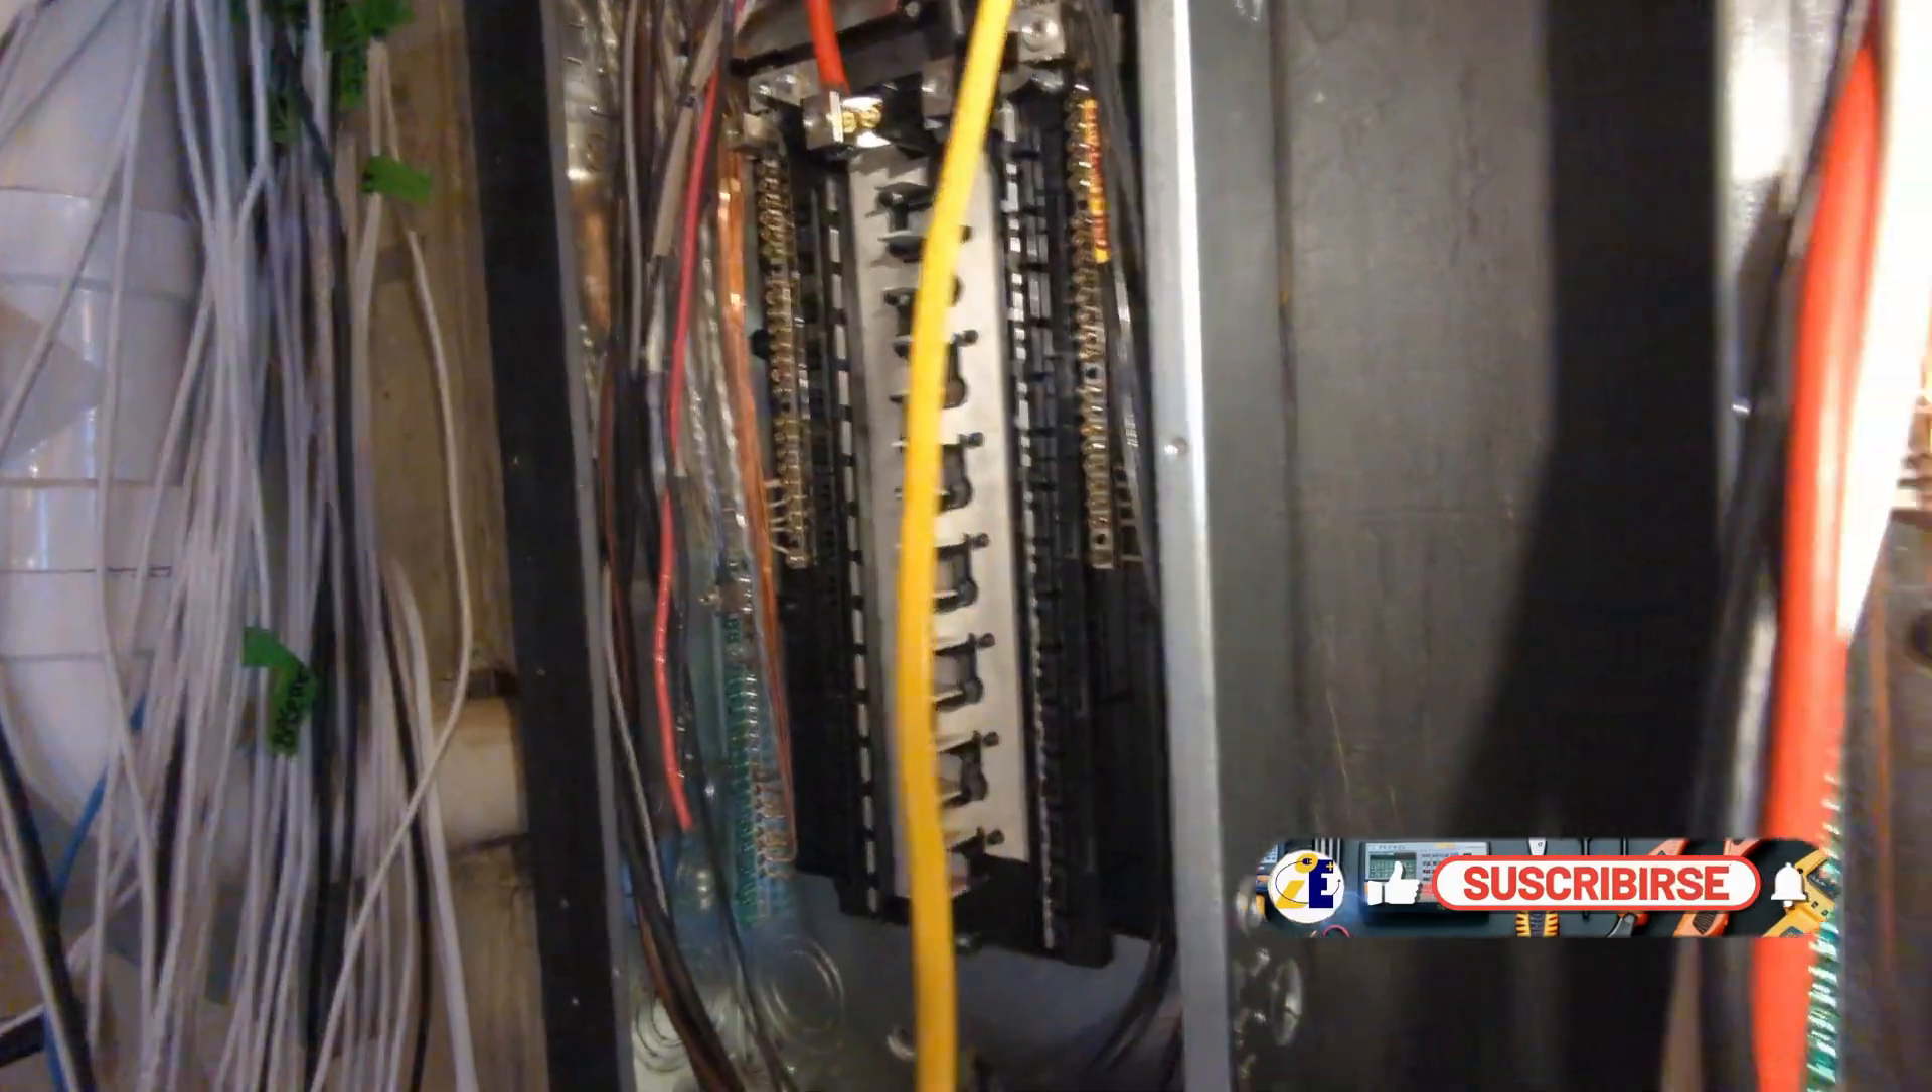Ese panel ya está terminado solo hay que poner los breakers.